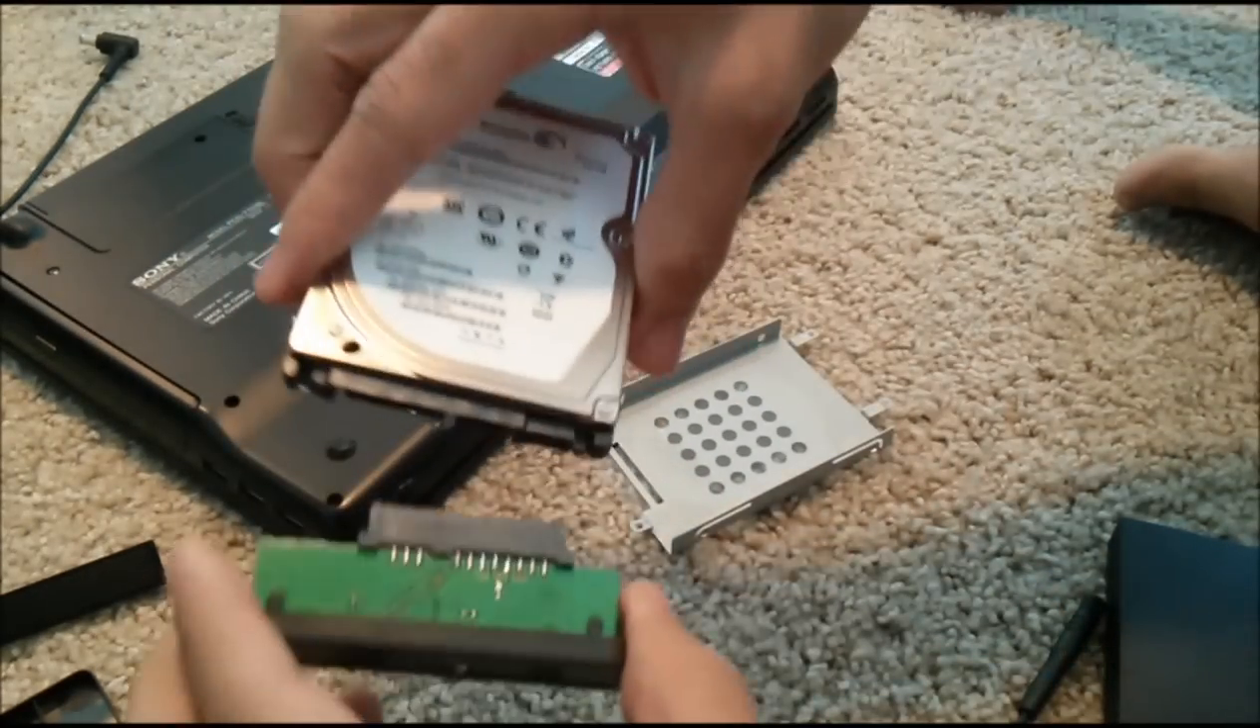All right so now we have our bare hard drive.